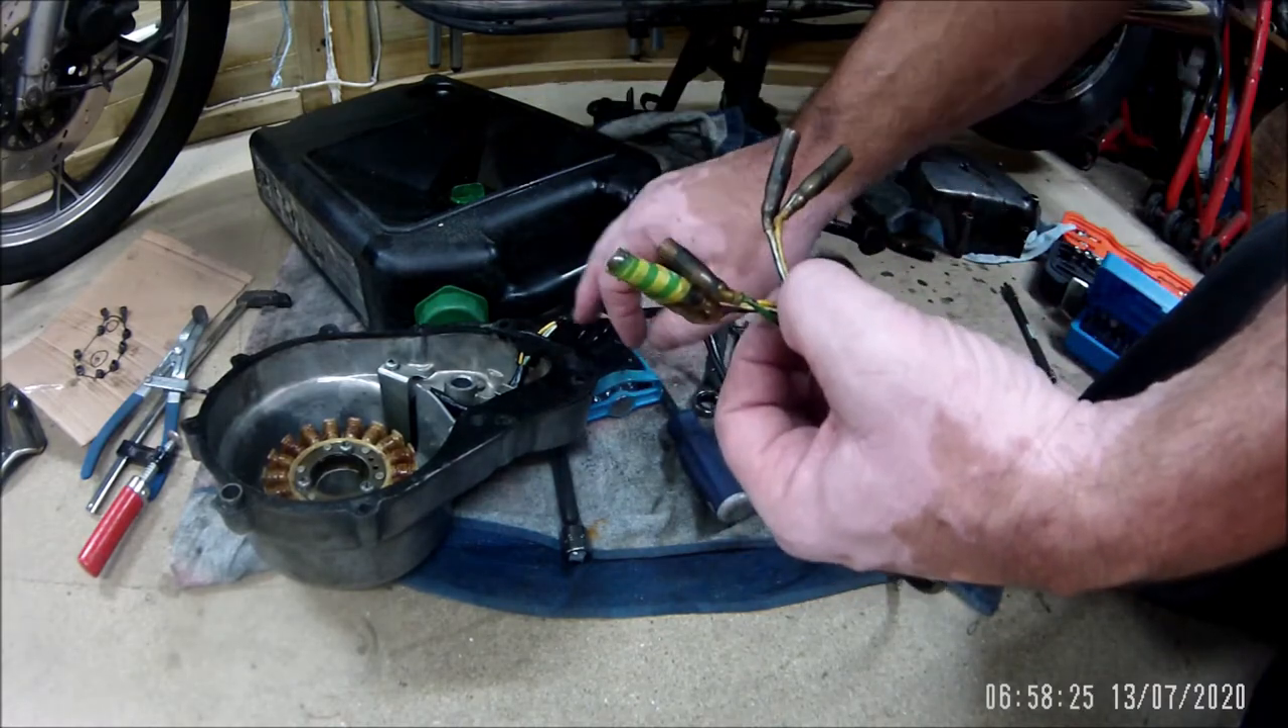Alternator slash stator cover is off, wires are out.